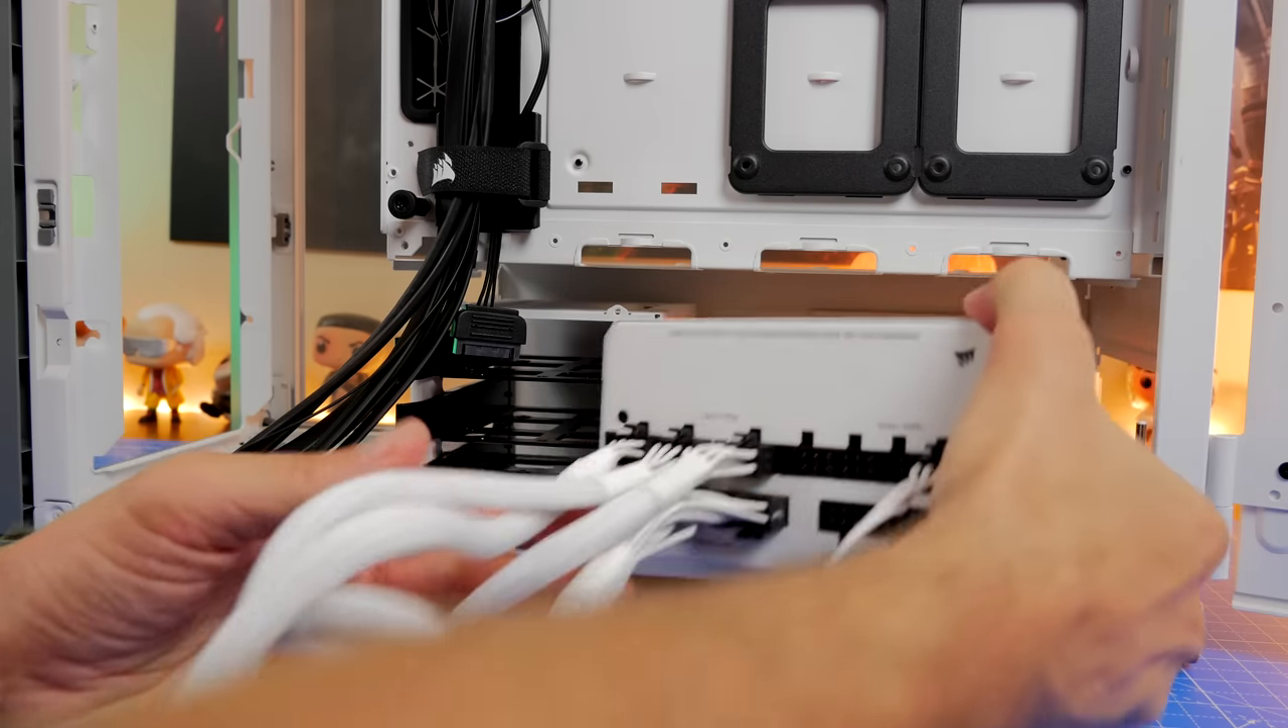Now I have the RM850 power supply here, and I've put my cables in already to try and make life a bit easier.